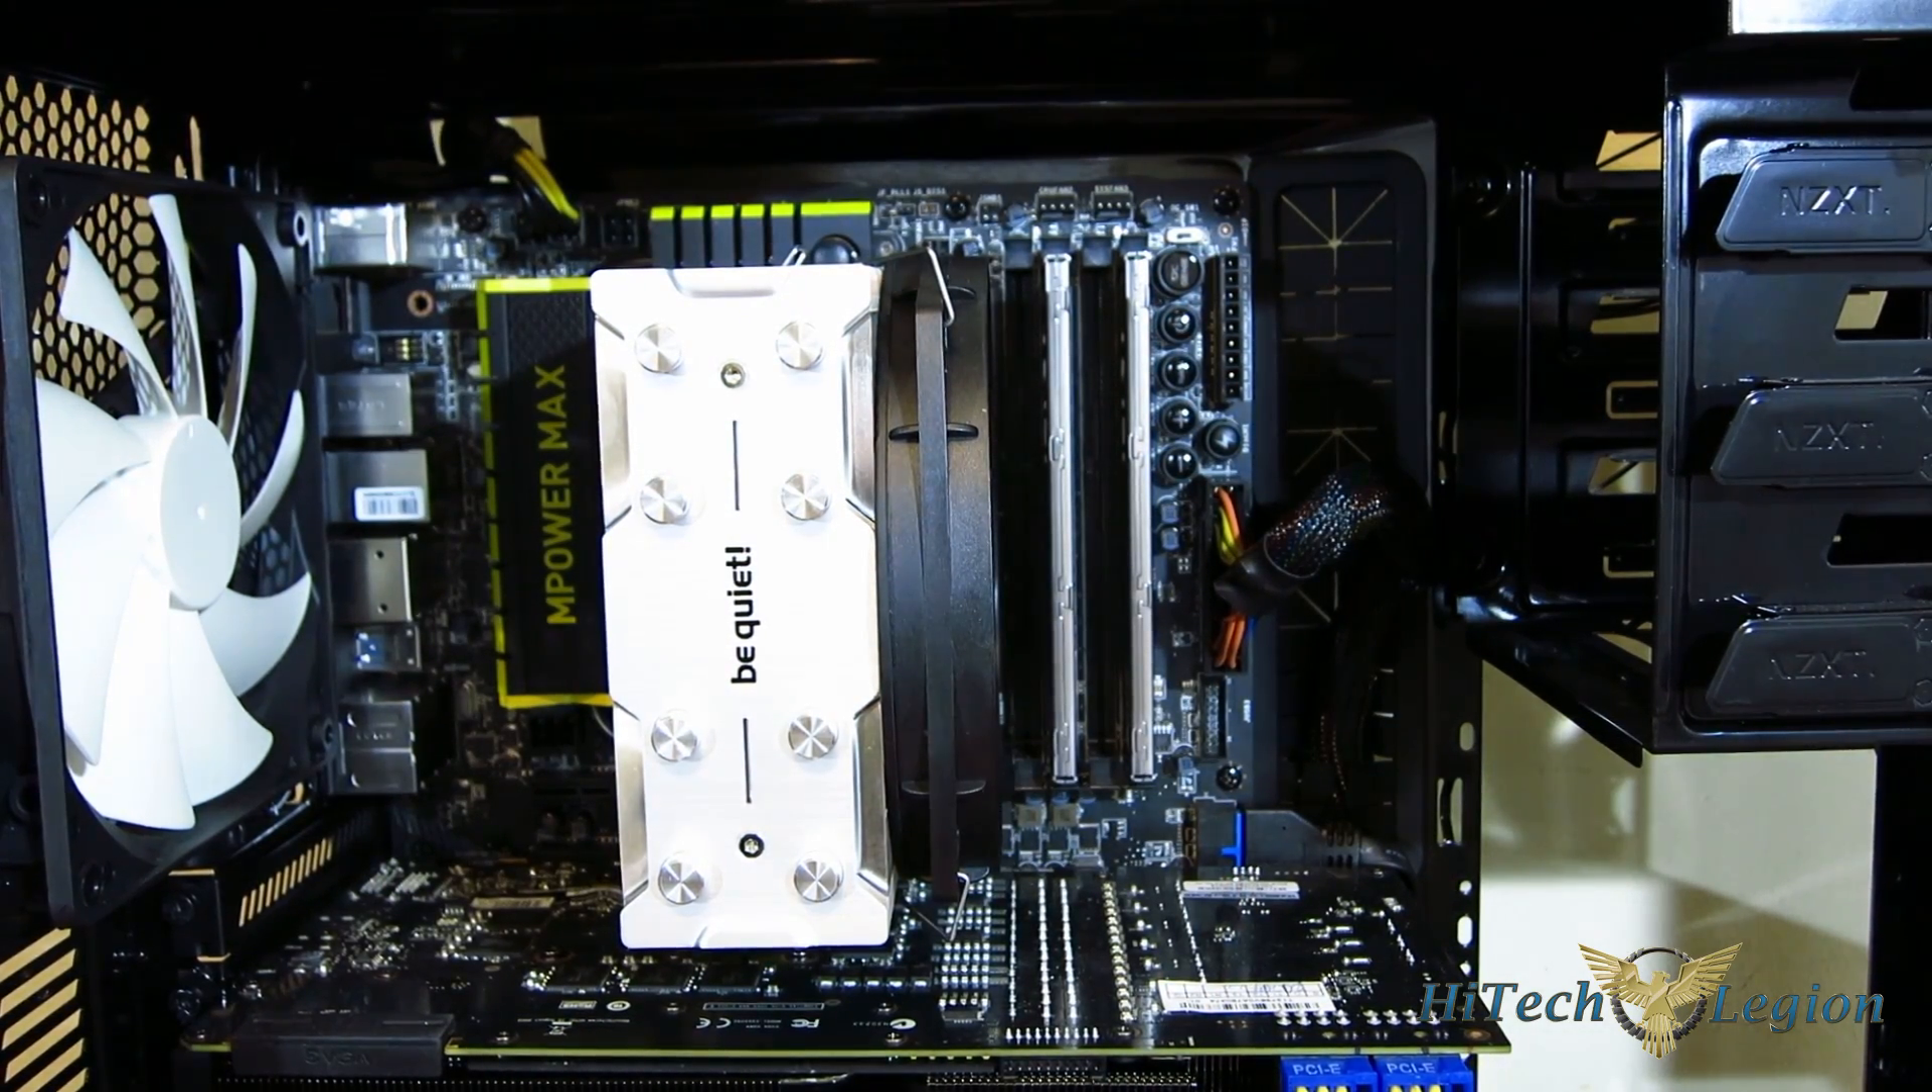All installed in the case, the Be Quiet Shadow Rock Slim, obviously, is a very, very nice looking cooler.